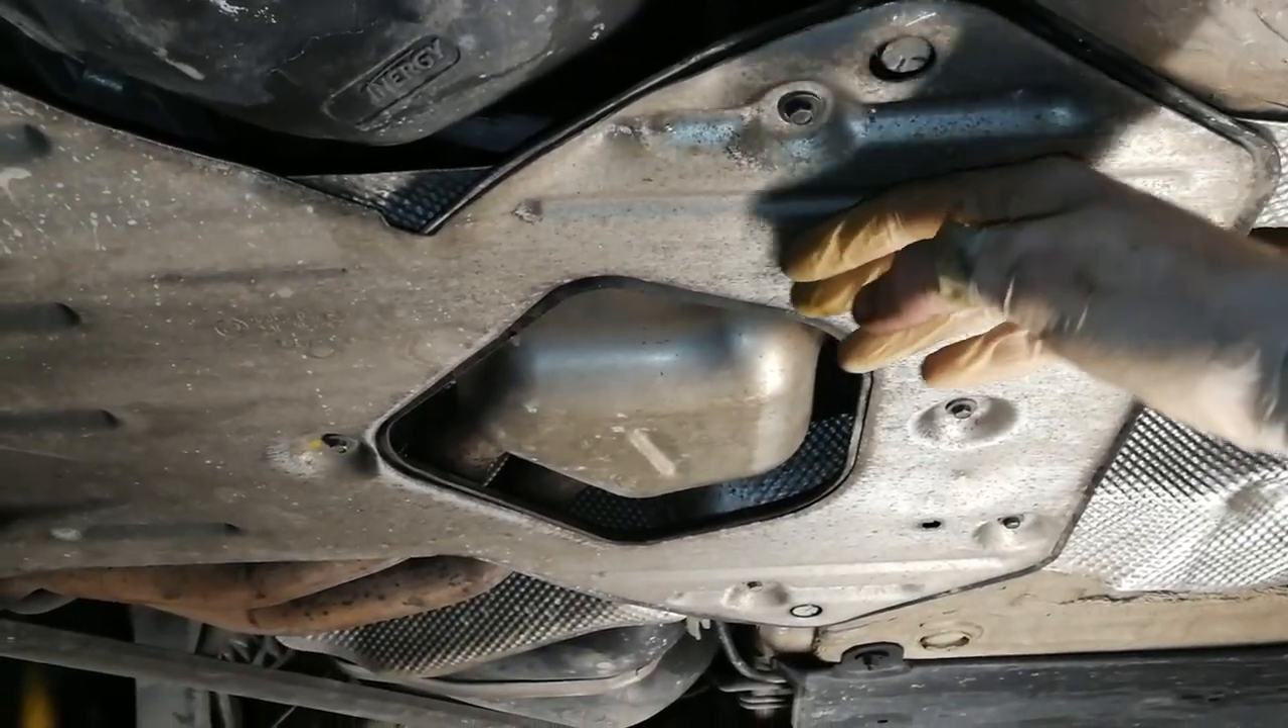Okay the splash shield is up.